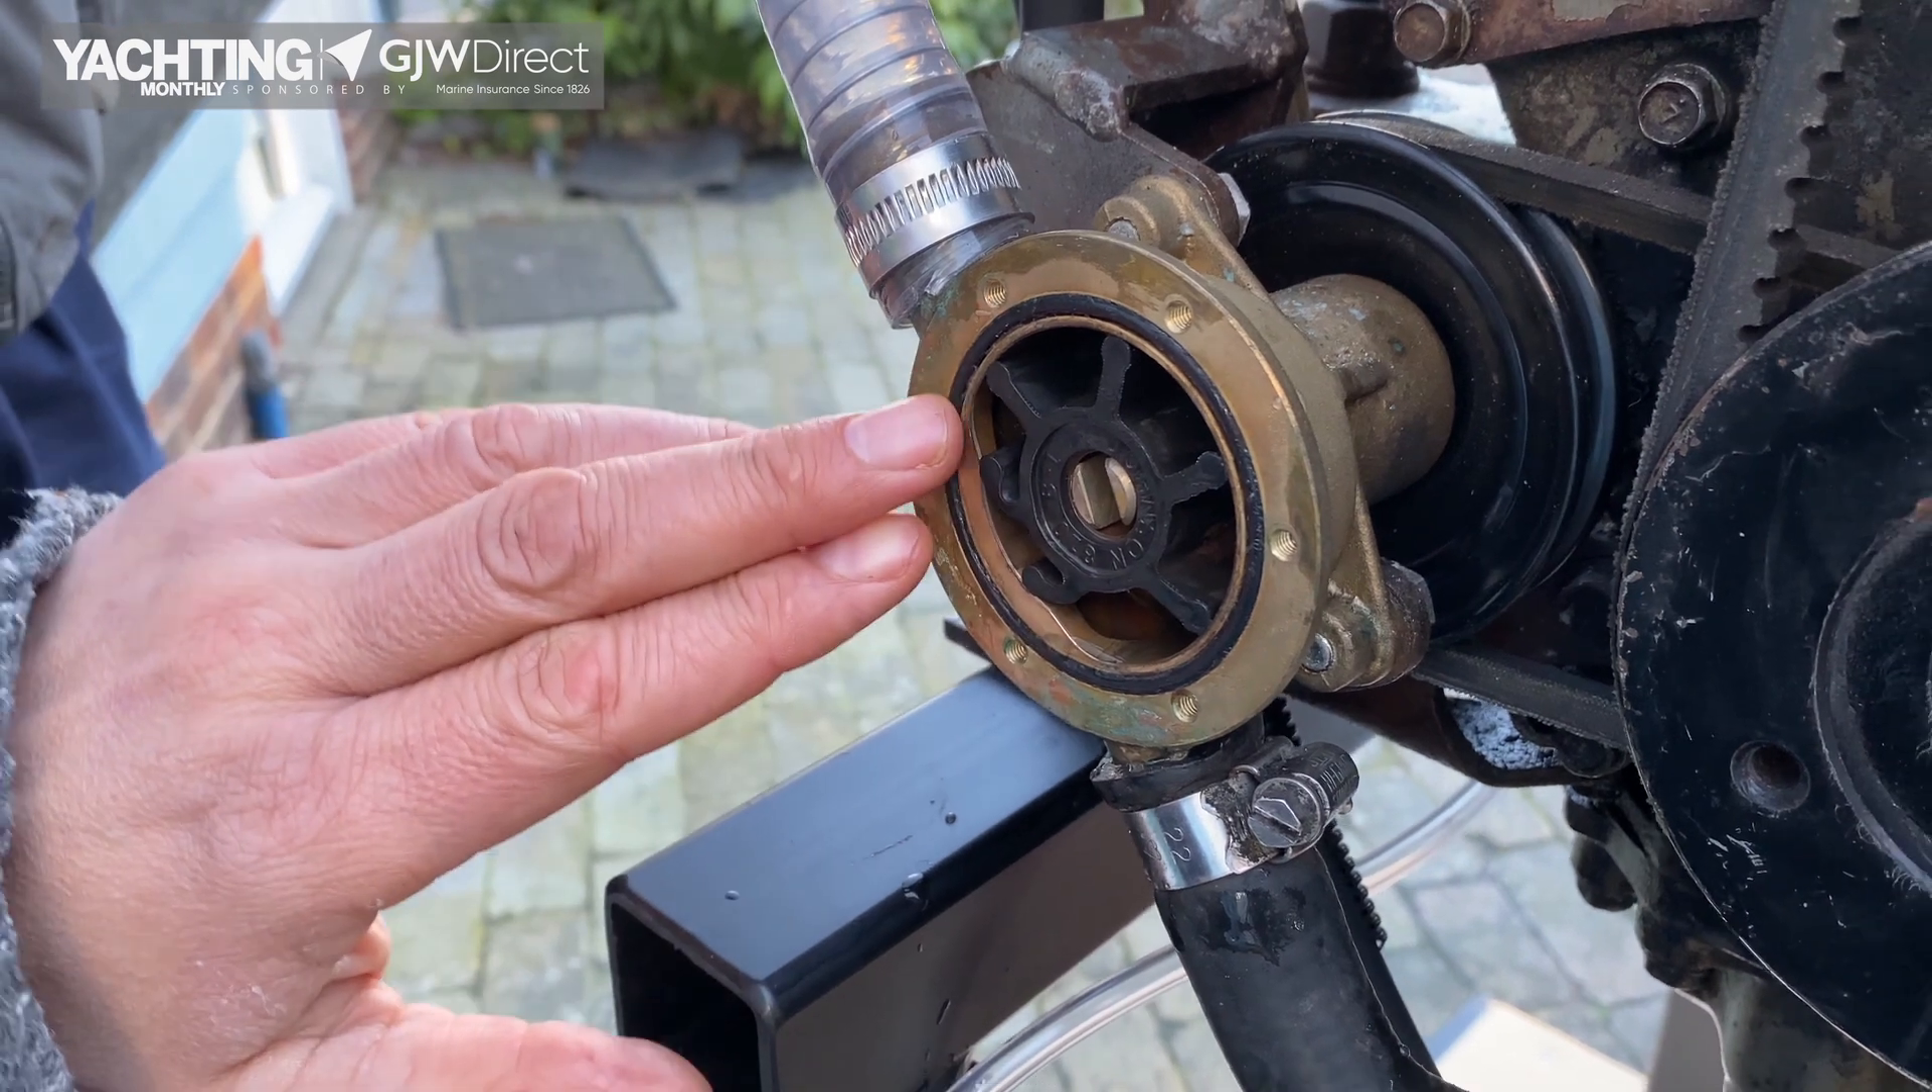So there you can see the impeller is in and the fins are being bent by the cam plate. which produces the lift effect for the pump.